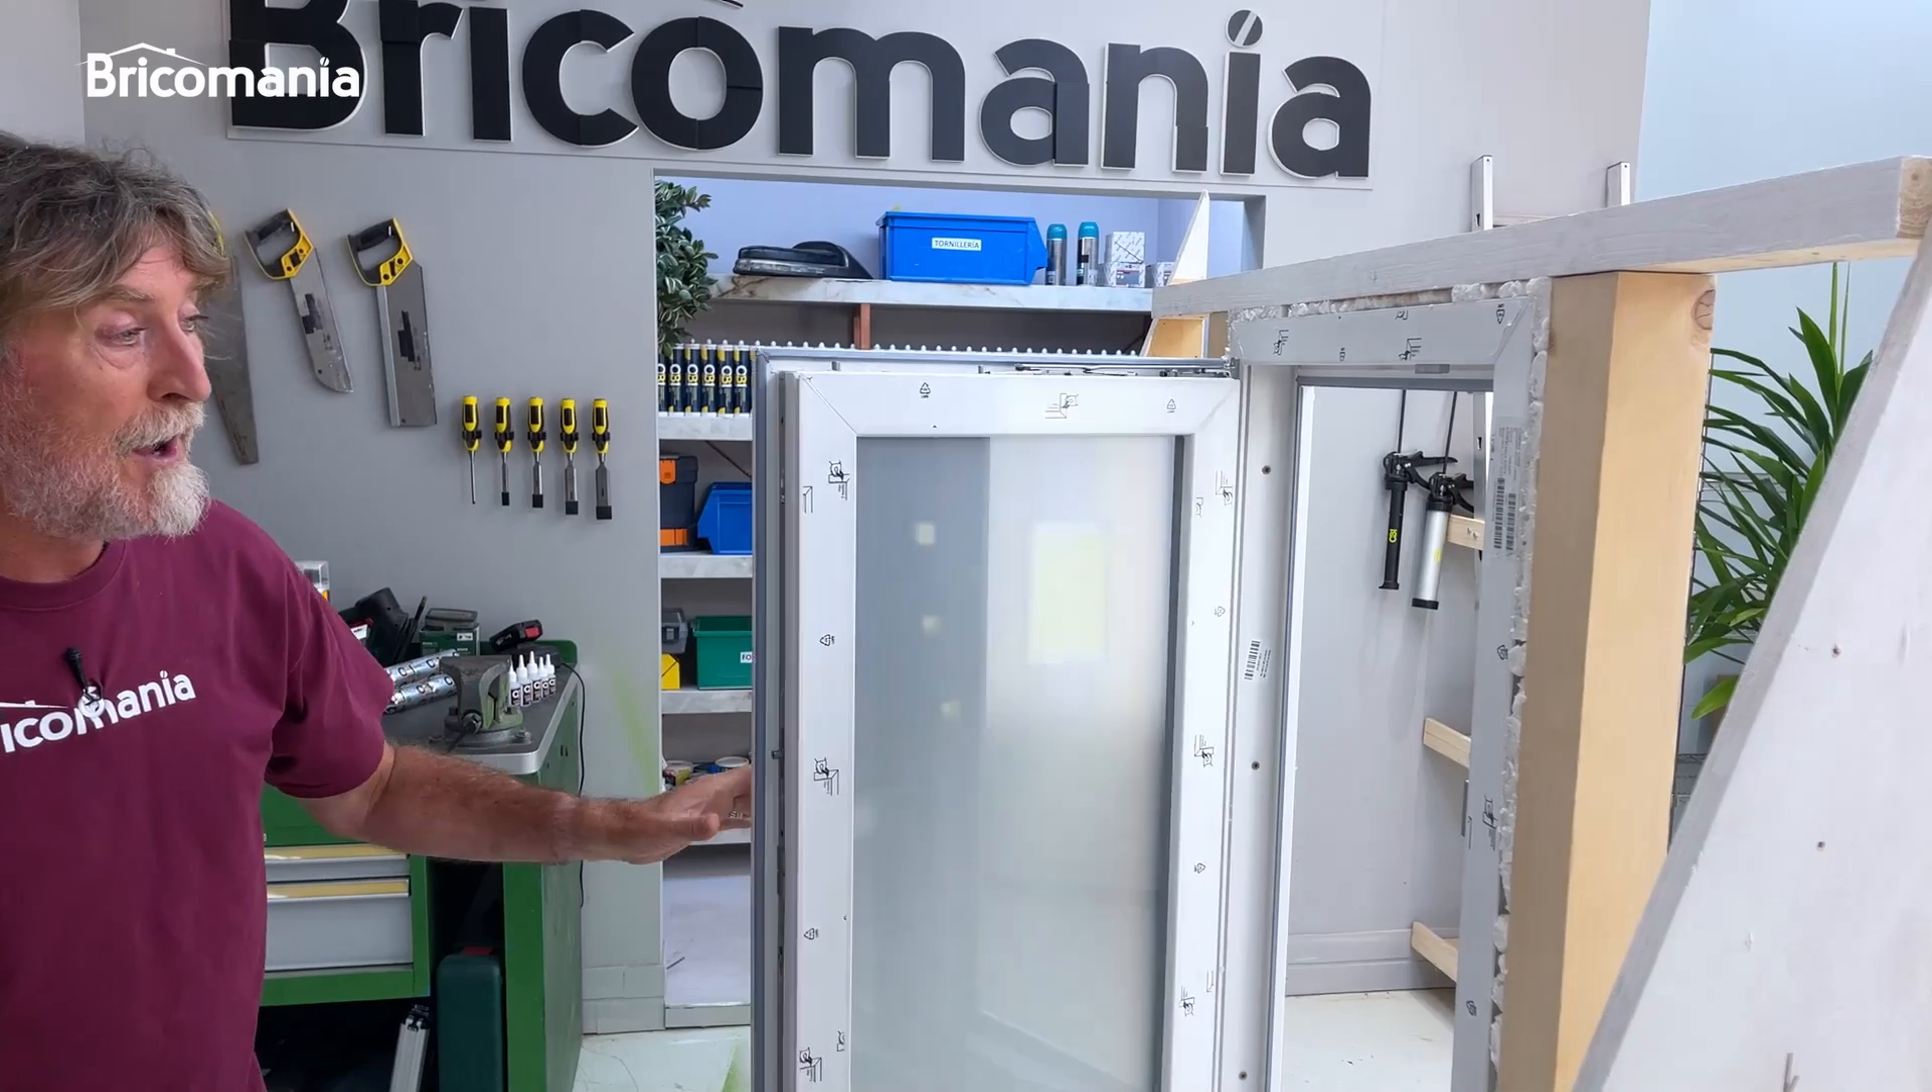Le hemos puesto la hoja a nuestro marco de ventana.